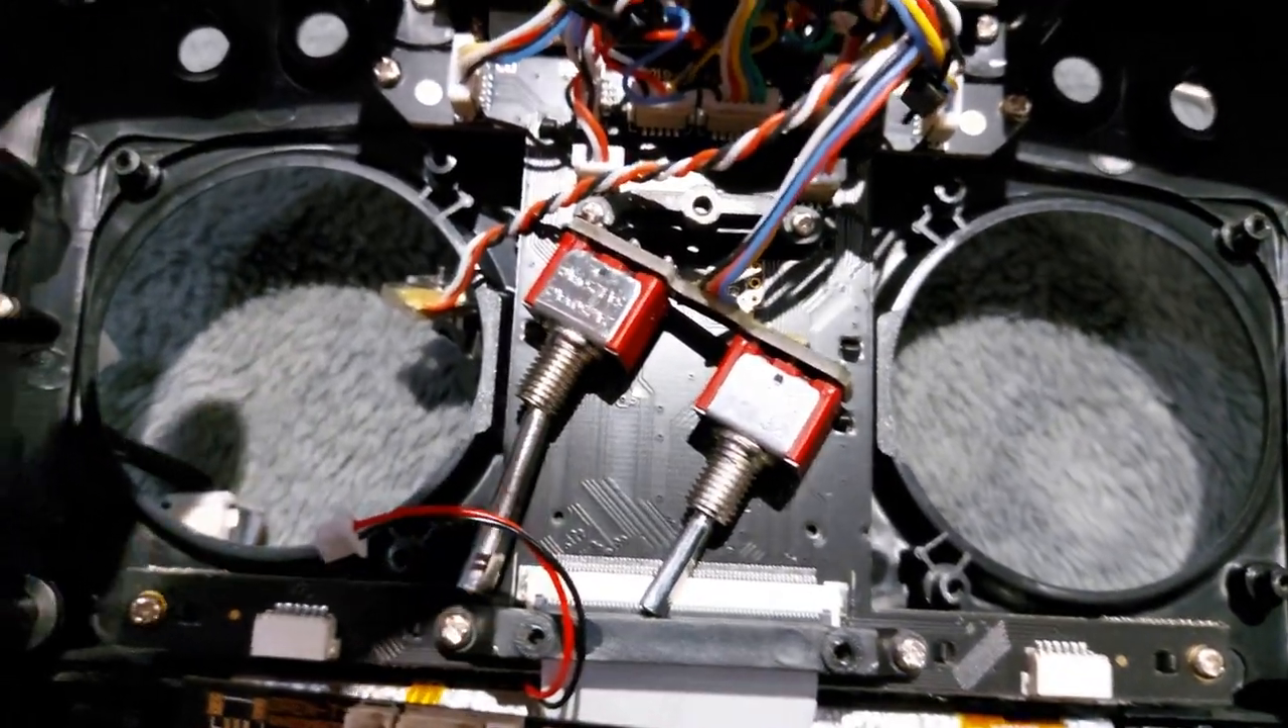So the gimbals just pulled out.